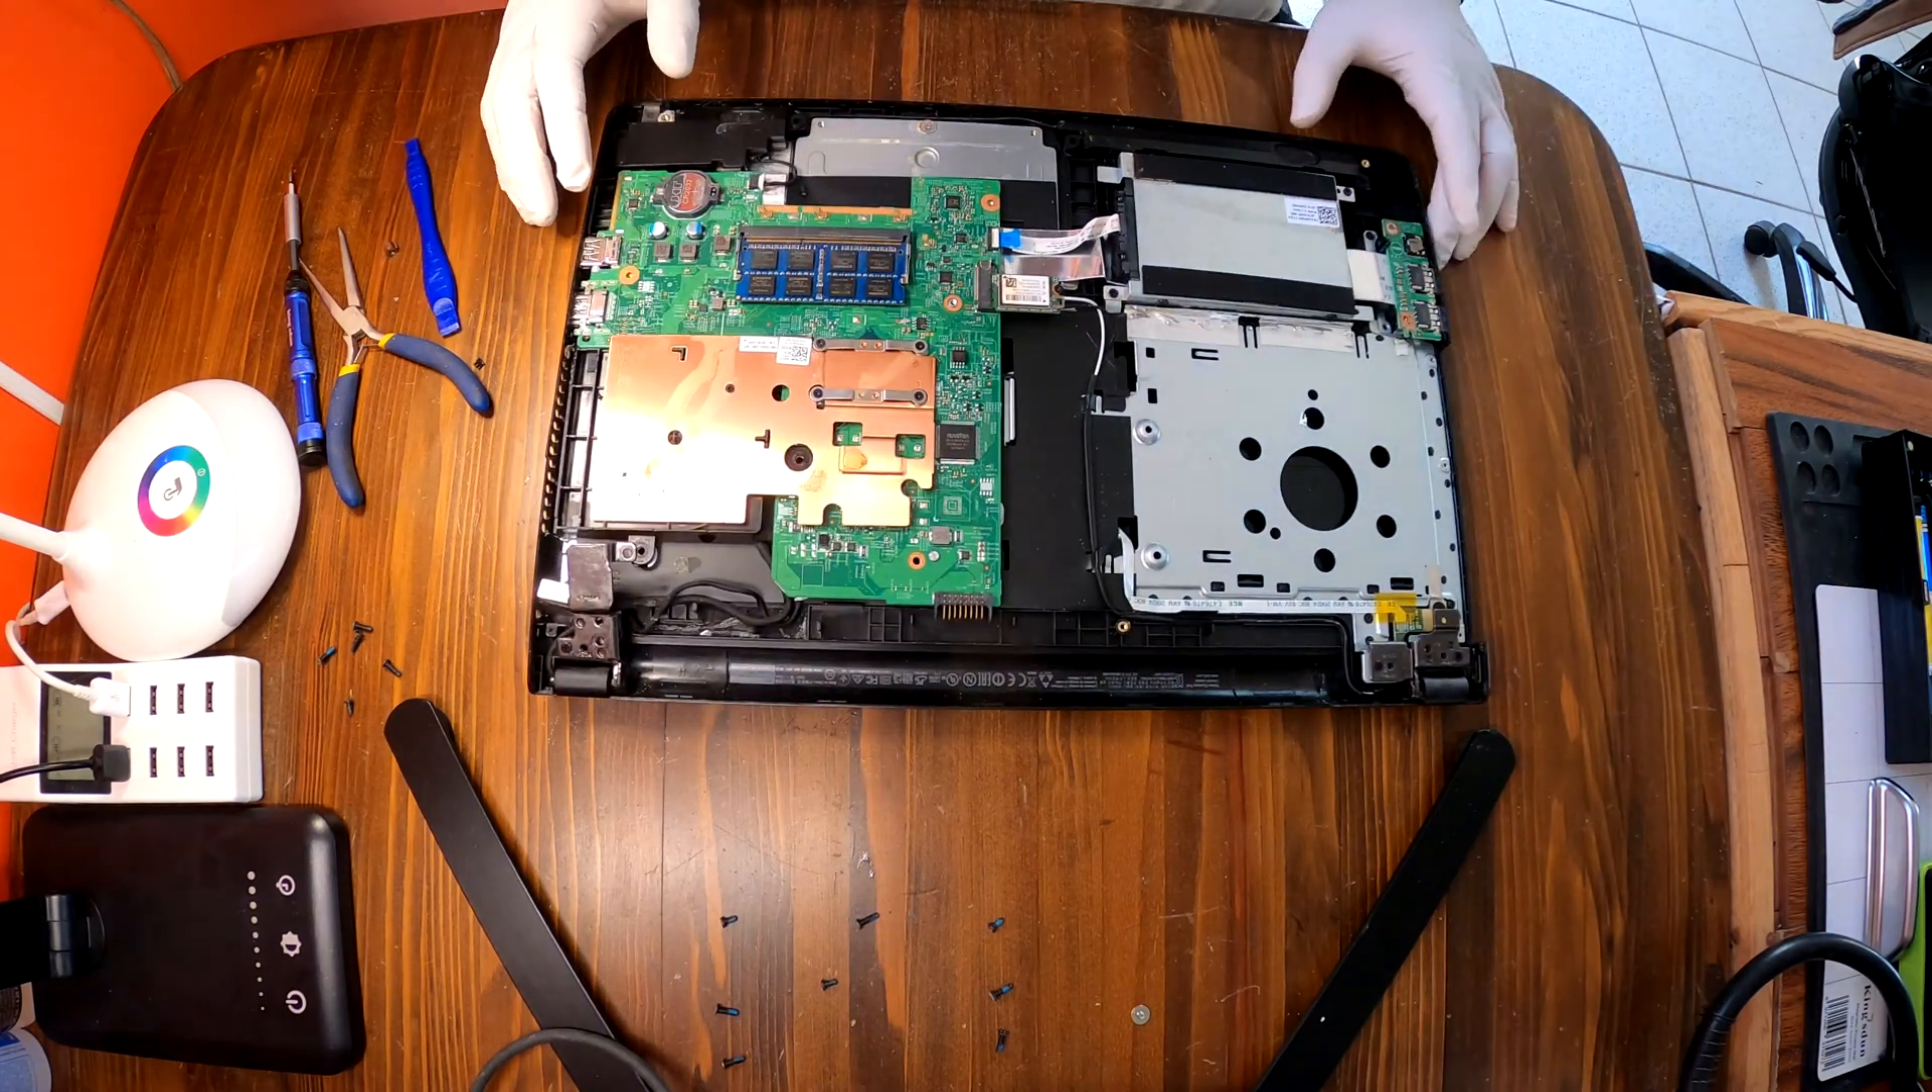Now we have access to the RAM.